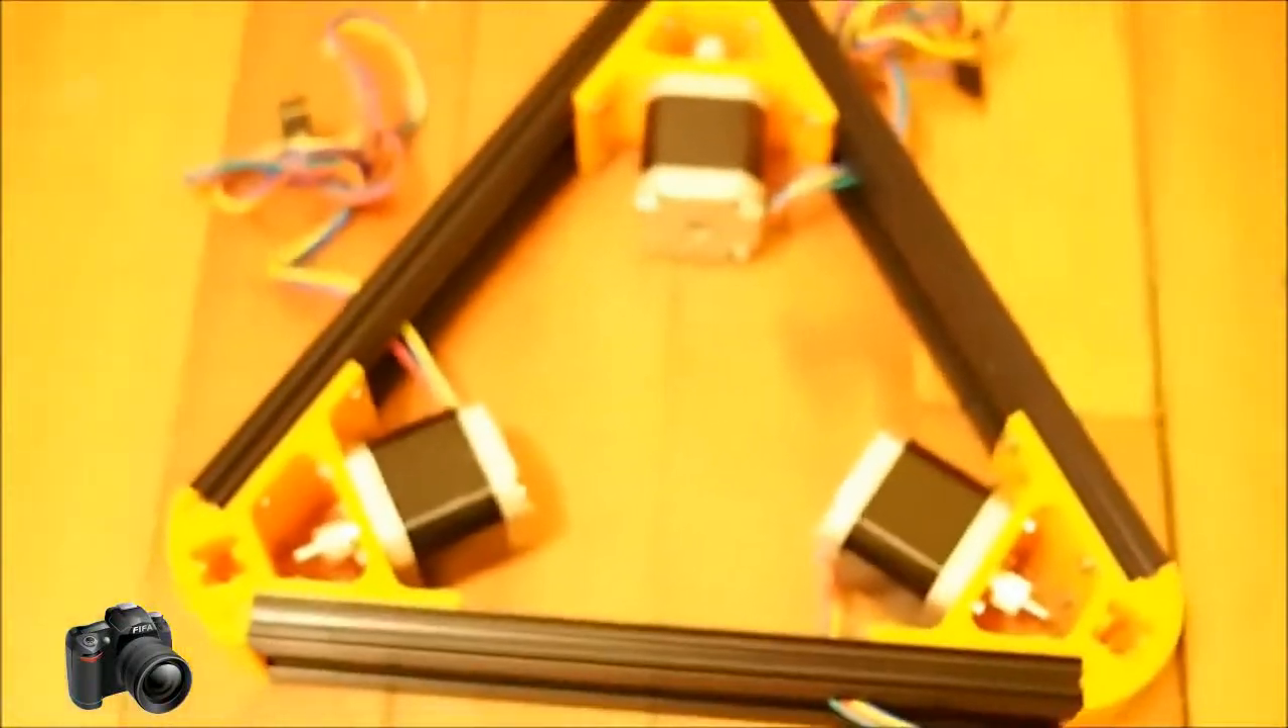You can see now that we have all three motors installed.